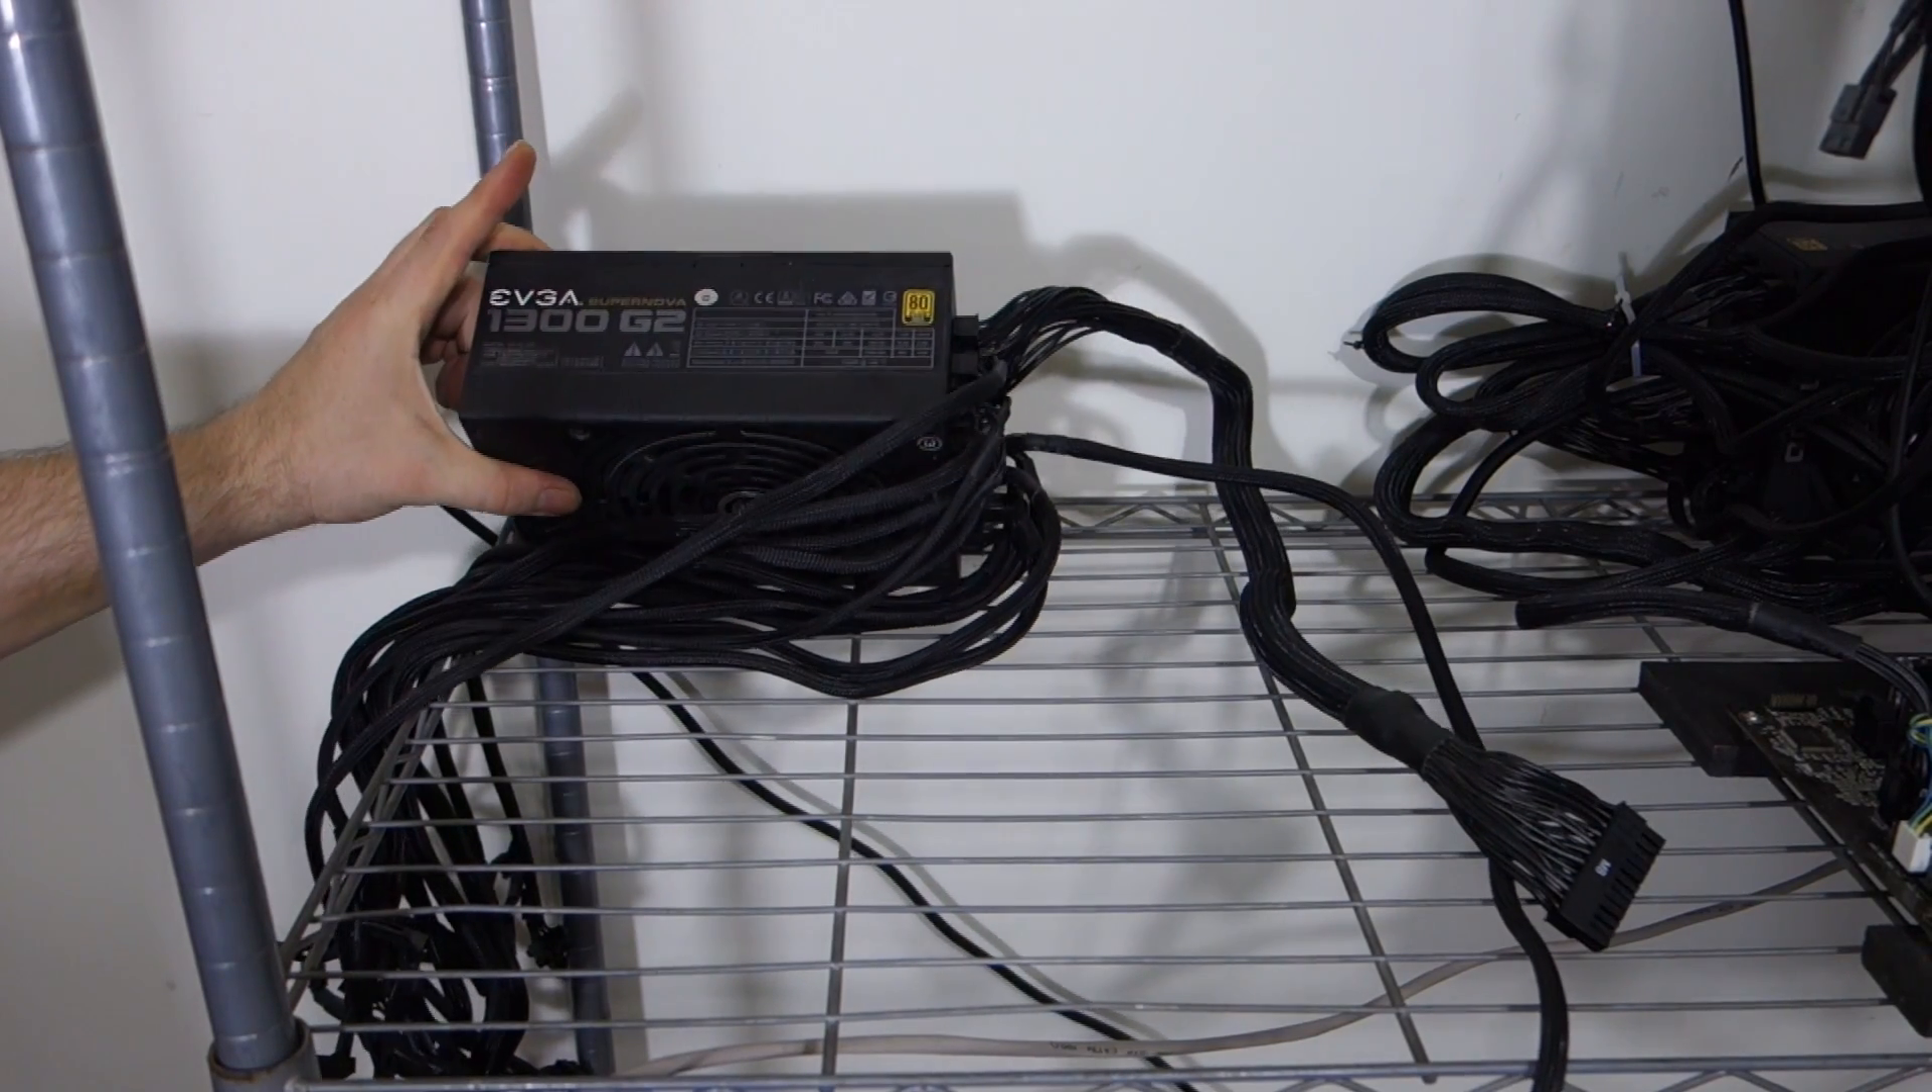So I've got my PSU already on my shelf rack, got all the cables plugged in.